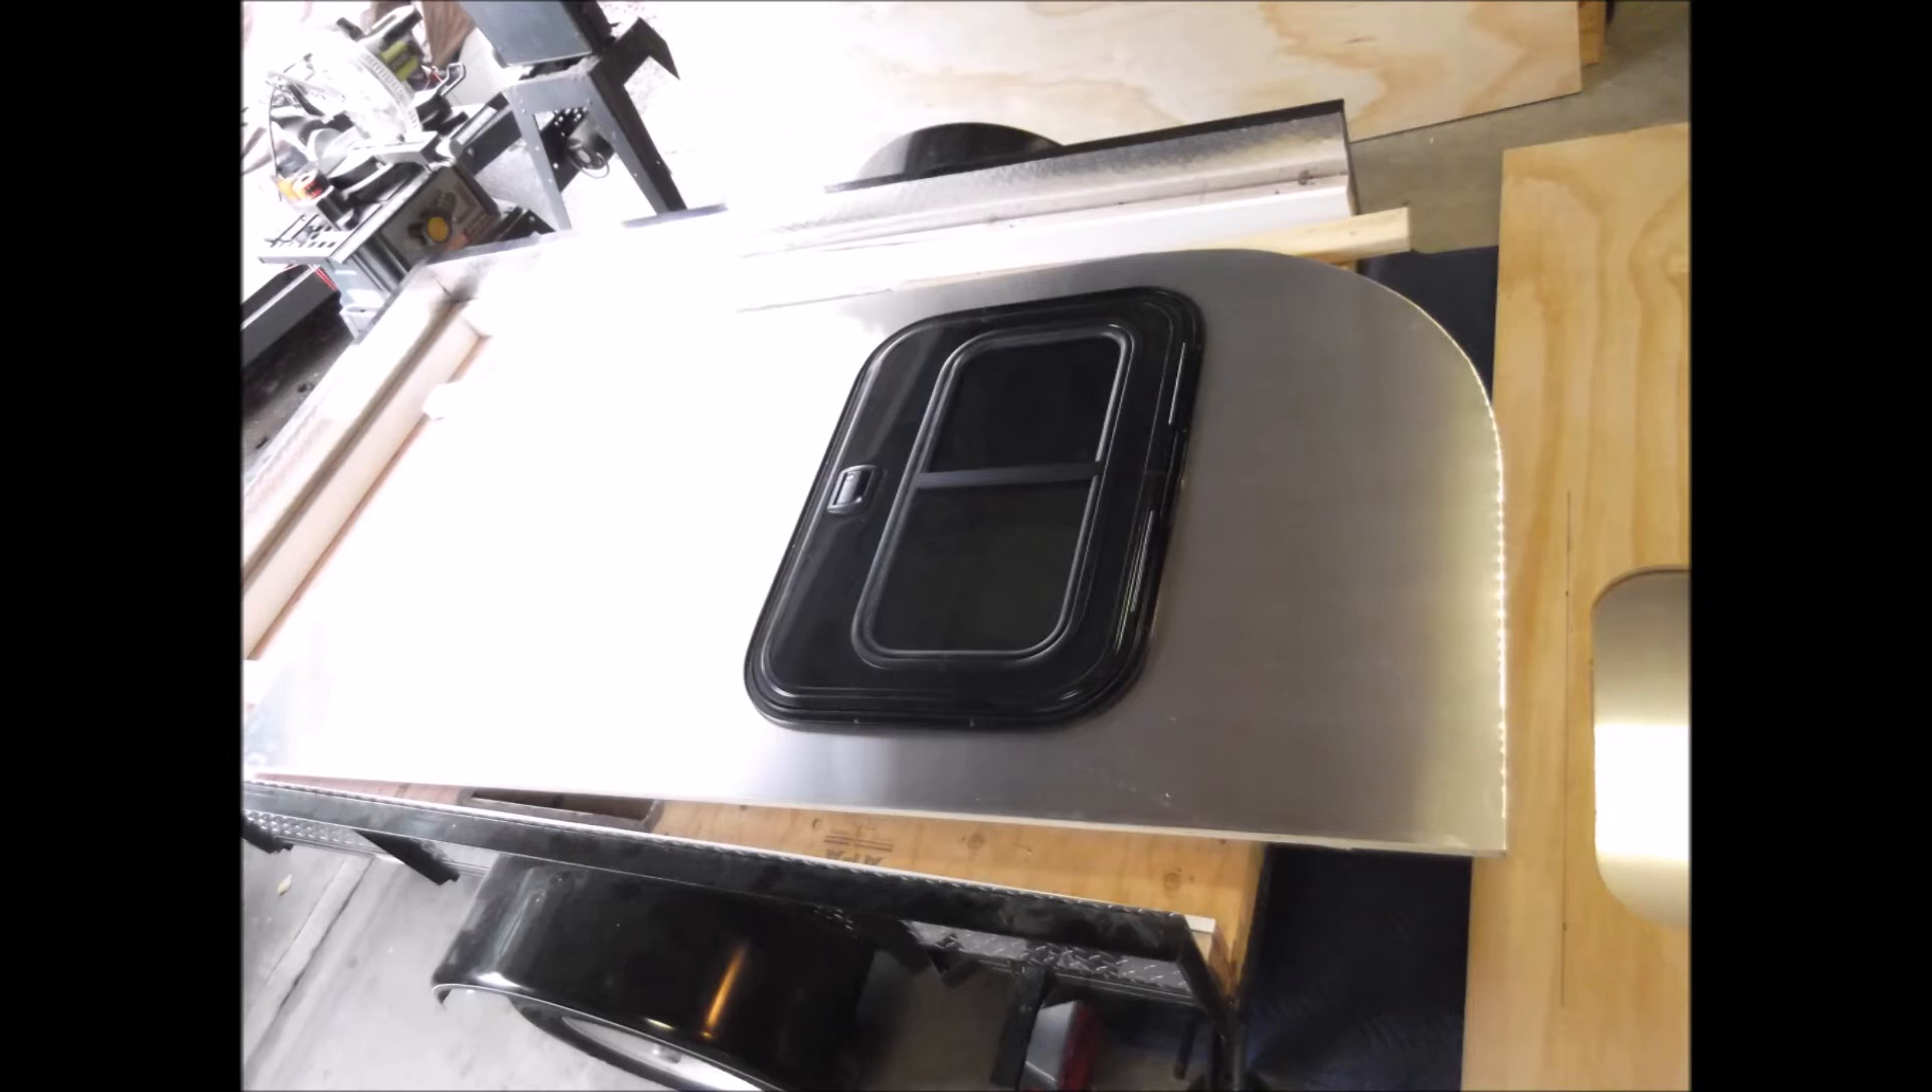Here's one of the side doors with the aluminum skin on it already, or the sidewalls.